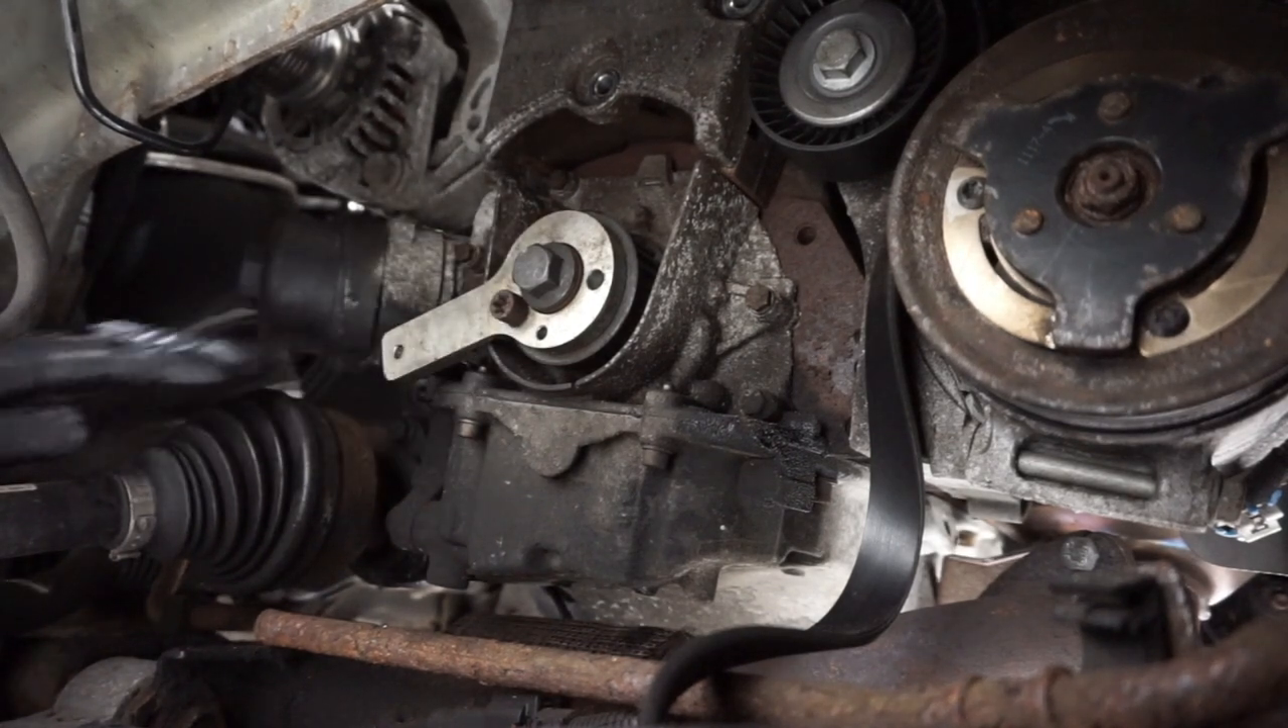We've got heat in the workshop now, ready for winter, and then I've put one bolt in the locking tool to locate it all up.